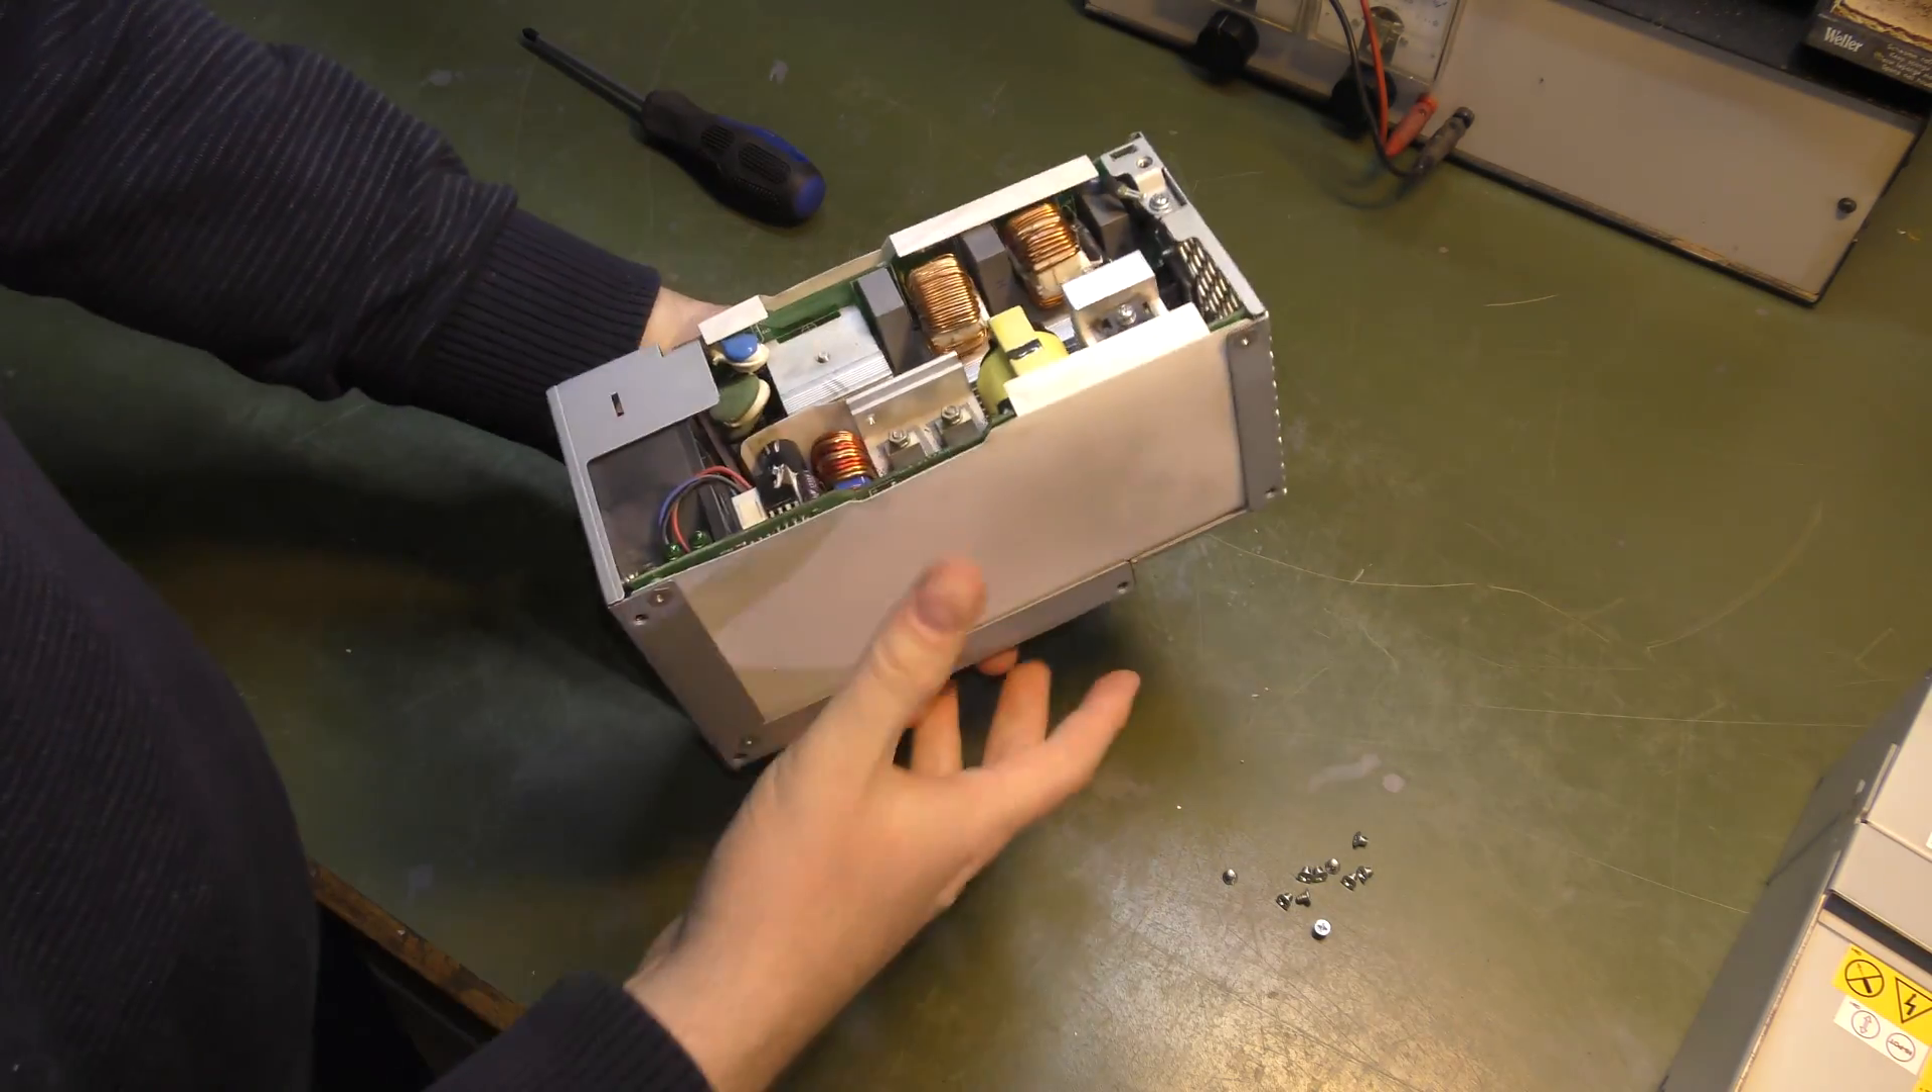Top comes off and here are the power supply insides.